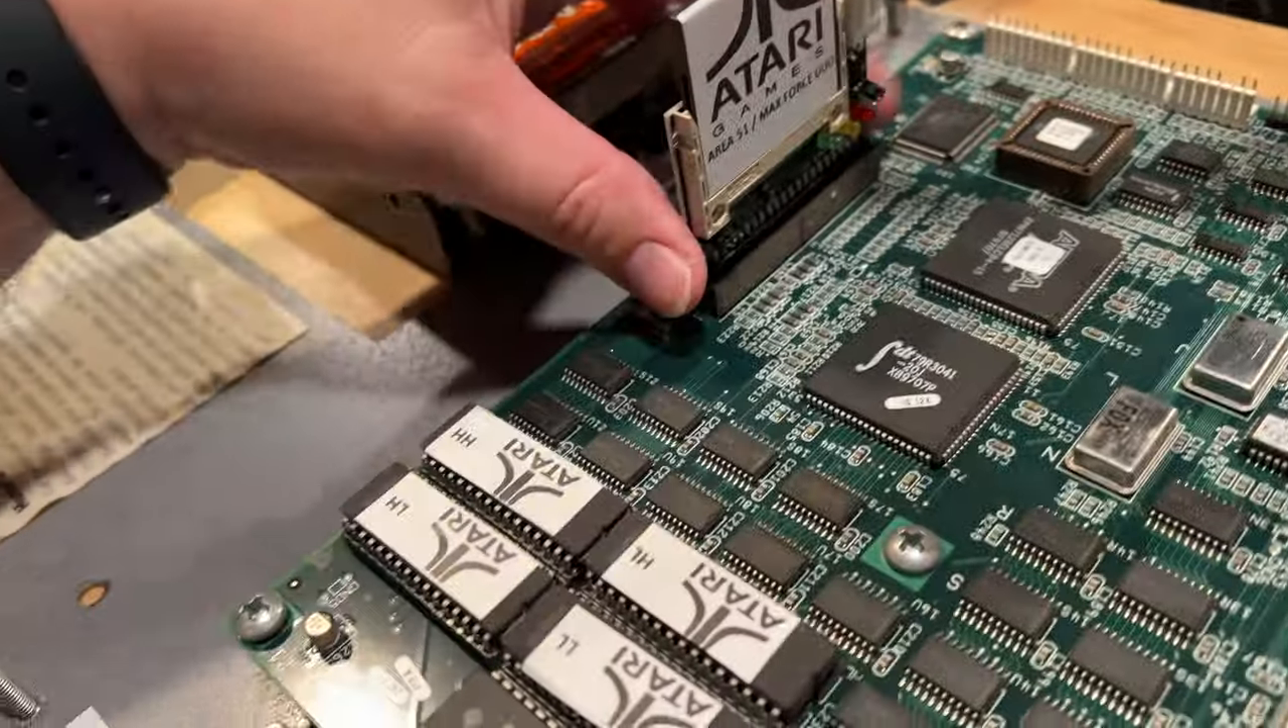I have the new flash kit installed here. I don't like that it sticks straight up.